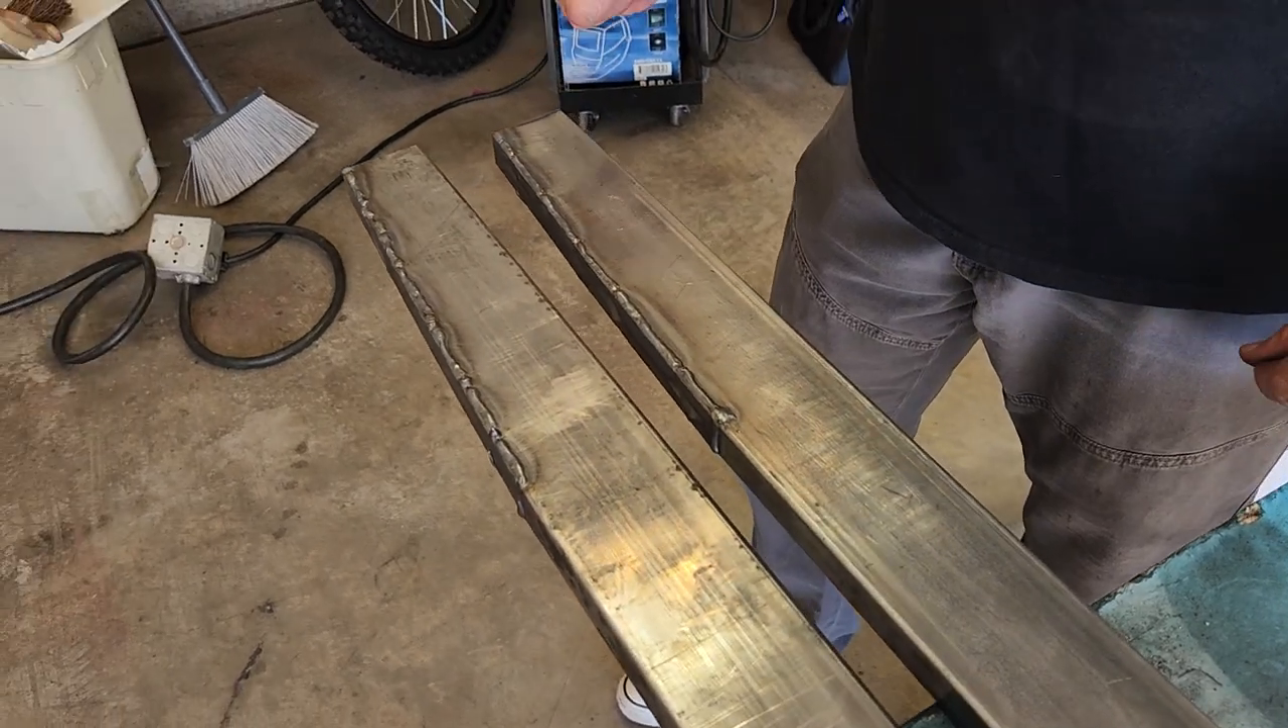Okay, so we got these uh rails welded up and now what we're going to do is take the flapper disc and knock down the welds.